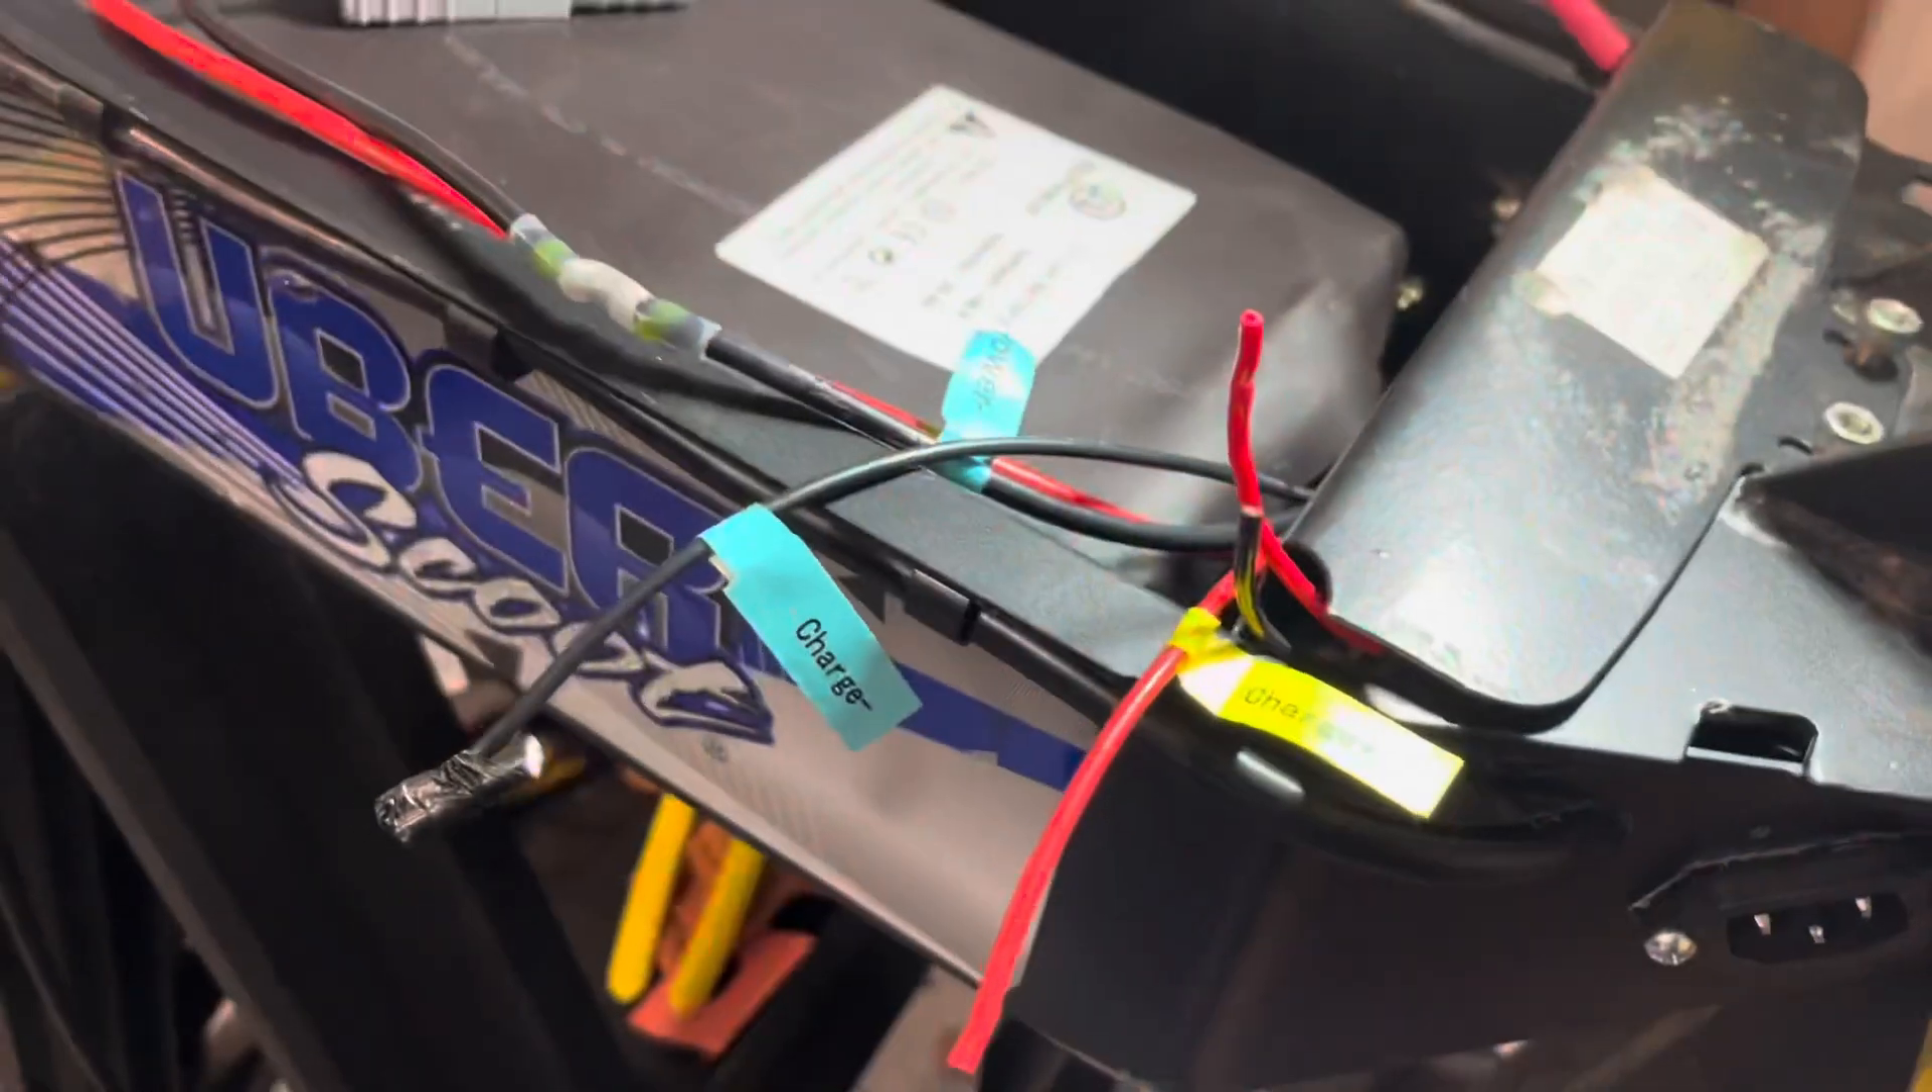All that's left to do now is to hook our charge cables together.